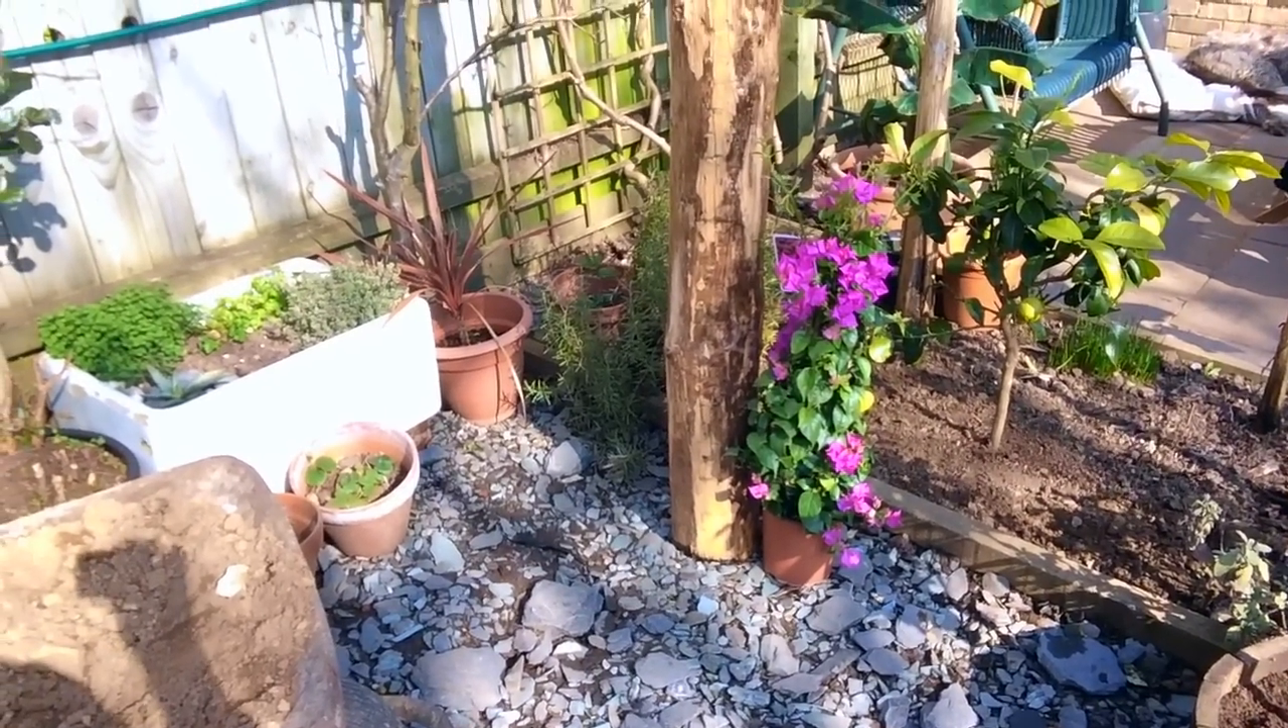There's the first post in the ground there.